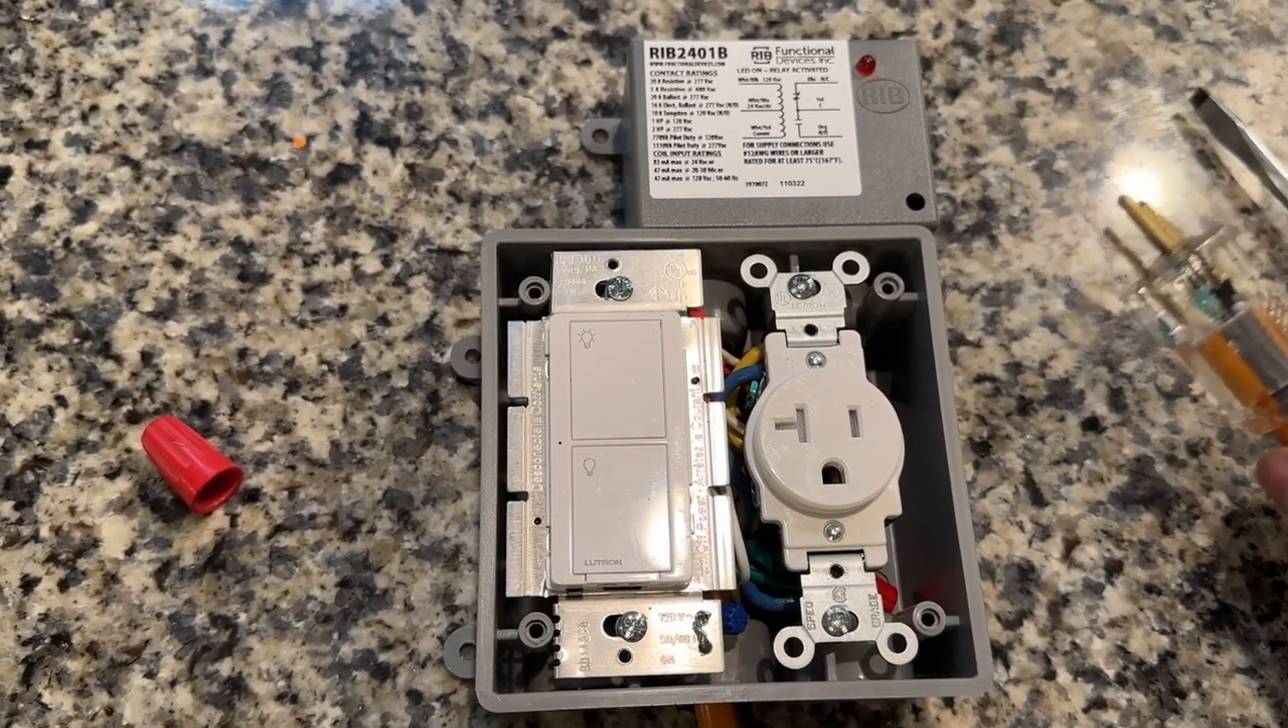So I have the rest of the wiring connections made the switch and the outlet mounted inside their box.